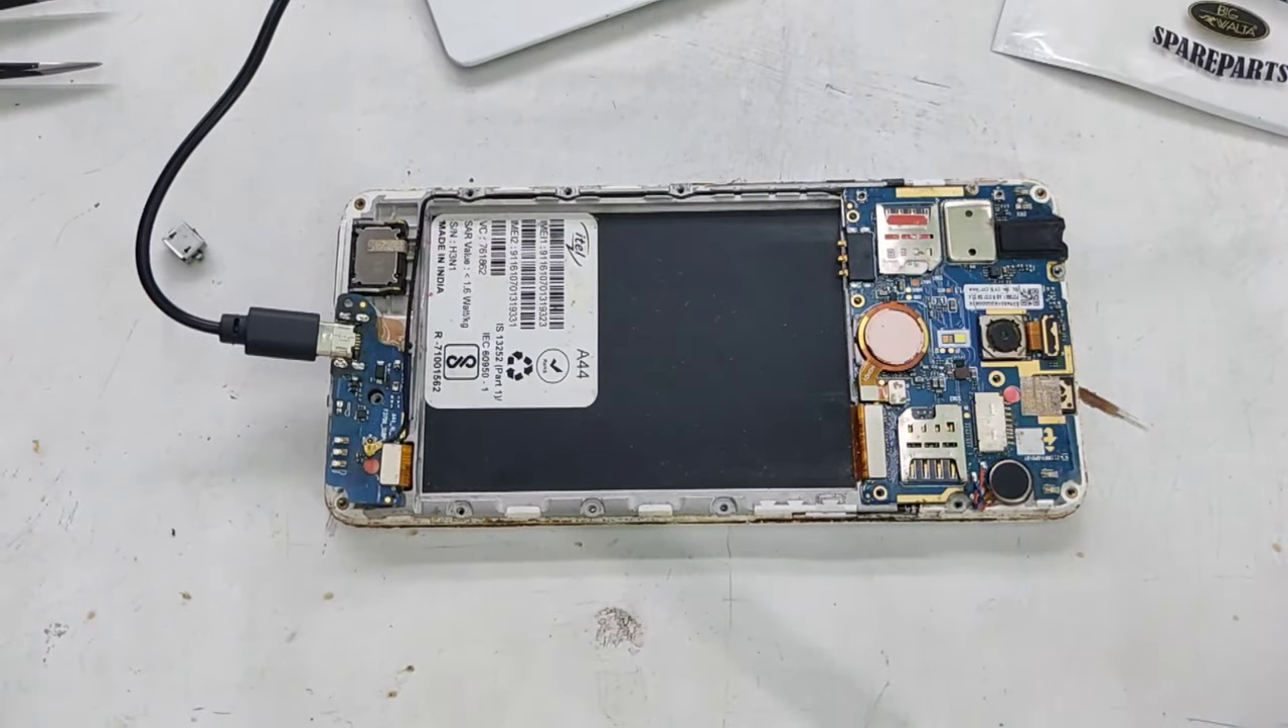अब इसमें मैं चार्जिंग कनेक्टर को लगाता हूं चलिए चार्जर को लगा लिया है।